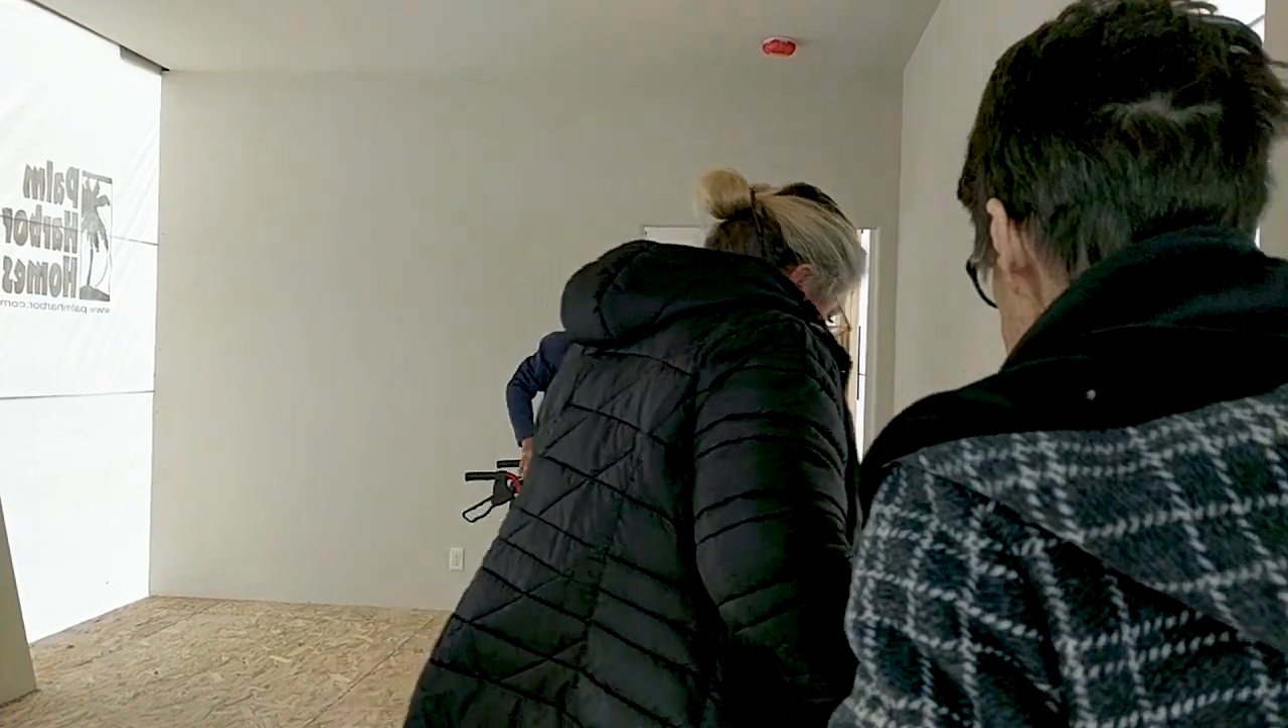We don't have flooring yet anyways.